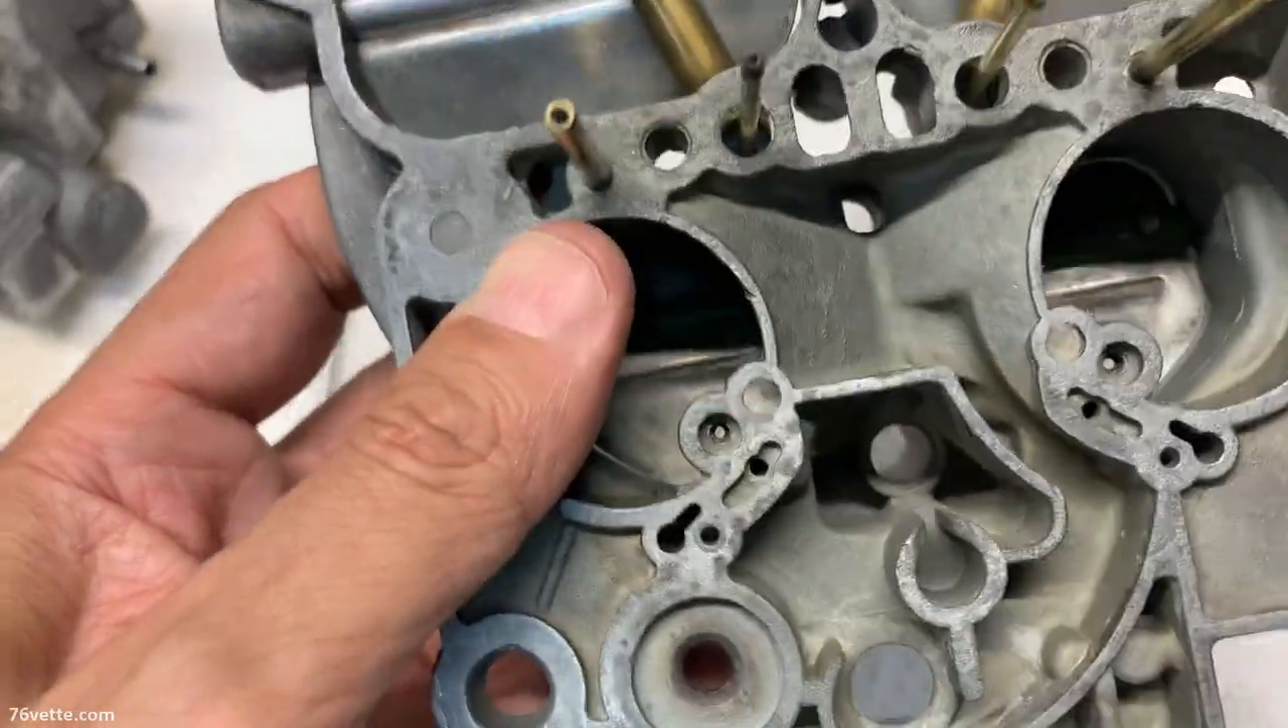I reinstalled the little brass tubes here, and they seem to be really in there now.